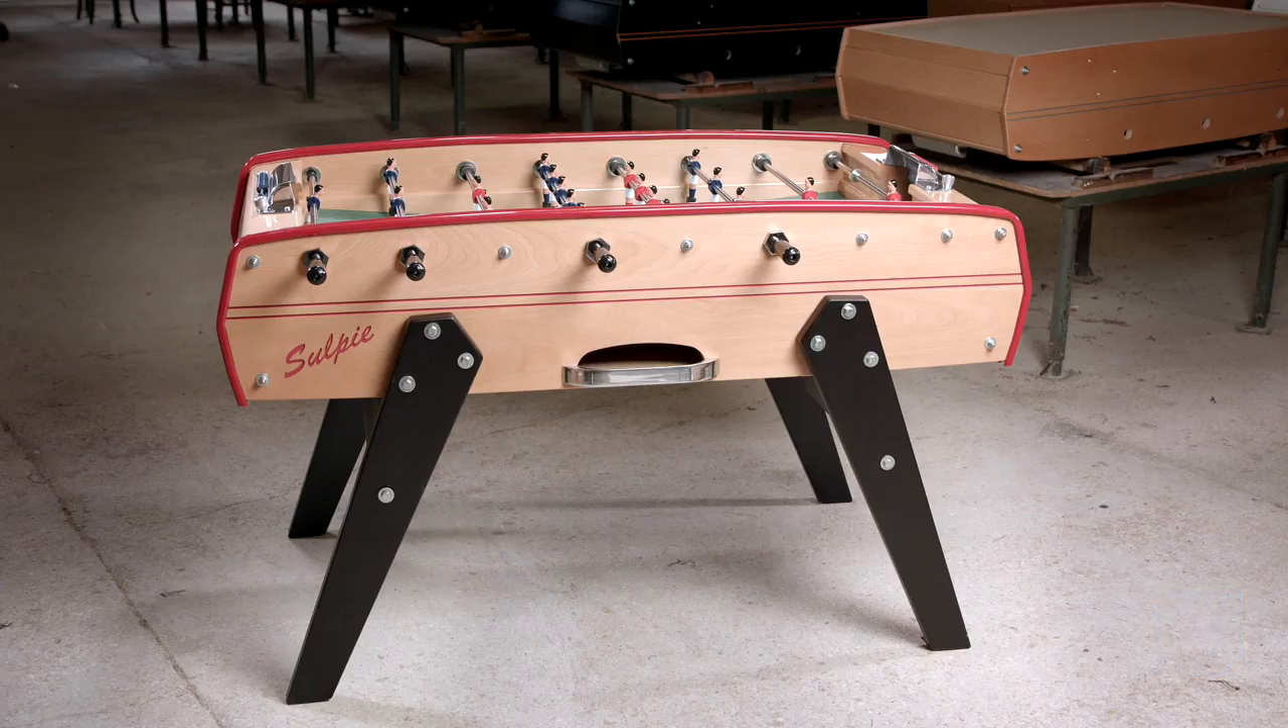After threading plastic handles to the telescopic end of the rods and mounting the tables on four sturdy solid wood legs, this foosball table is ready for kickoff.